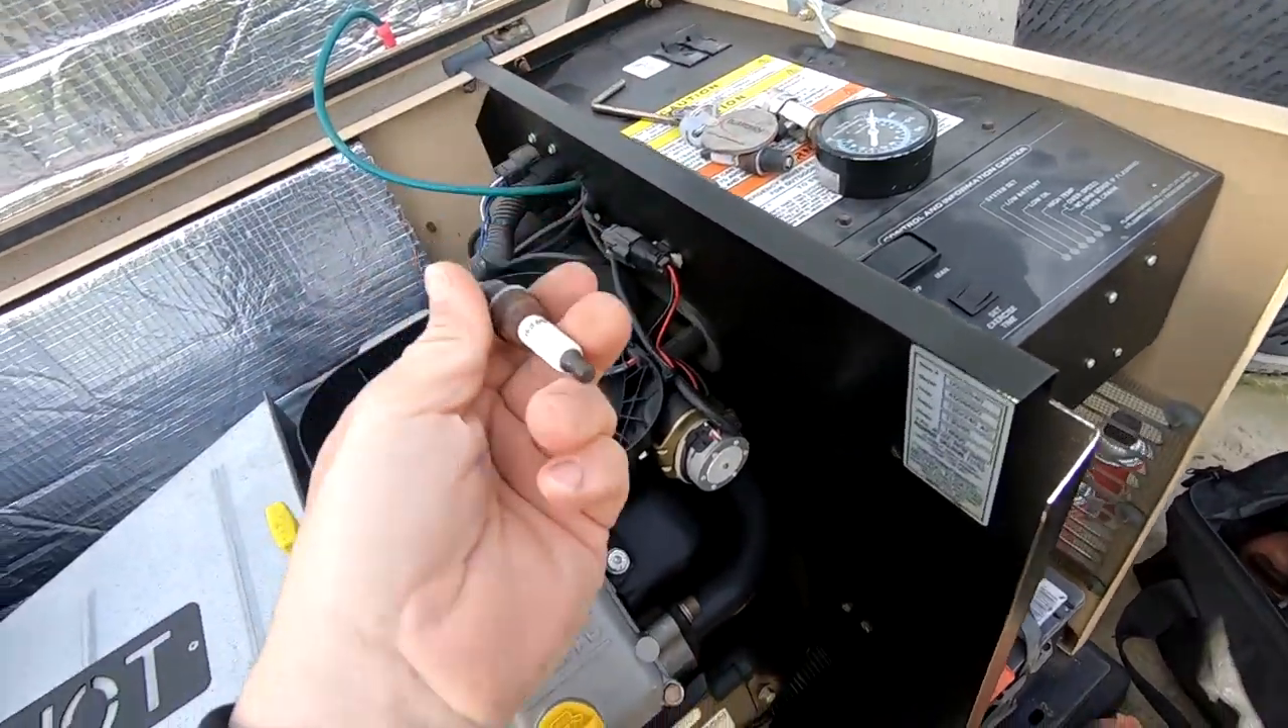I went ahead and got the spark plugs out.